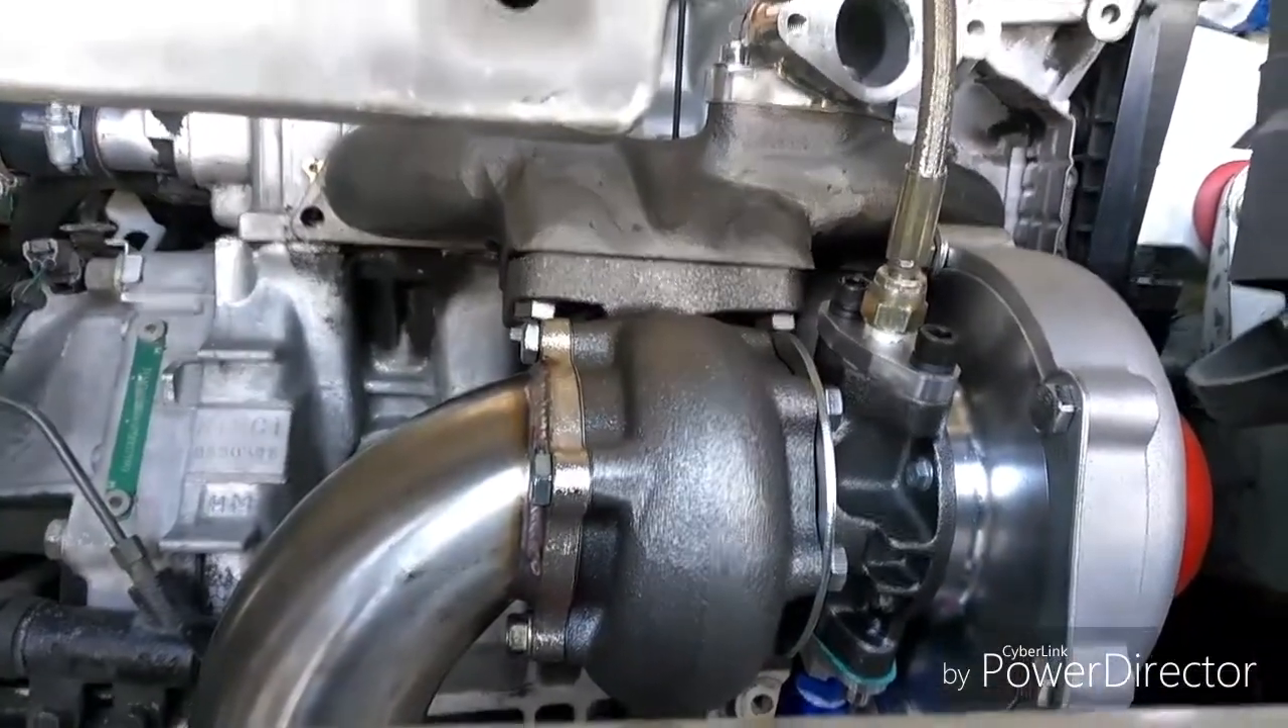As you can see i already have my turbo mocked up the oil feed line going into it.